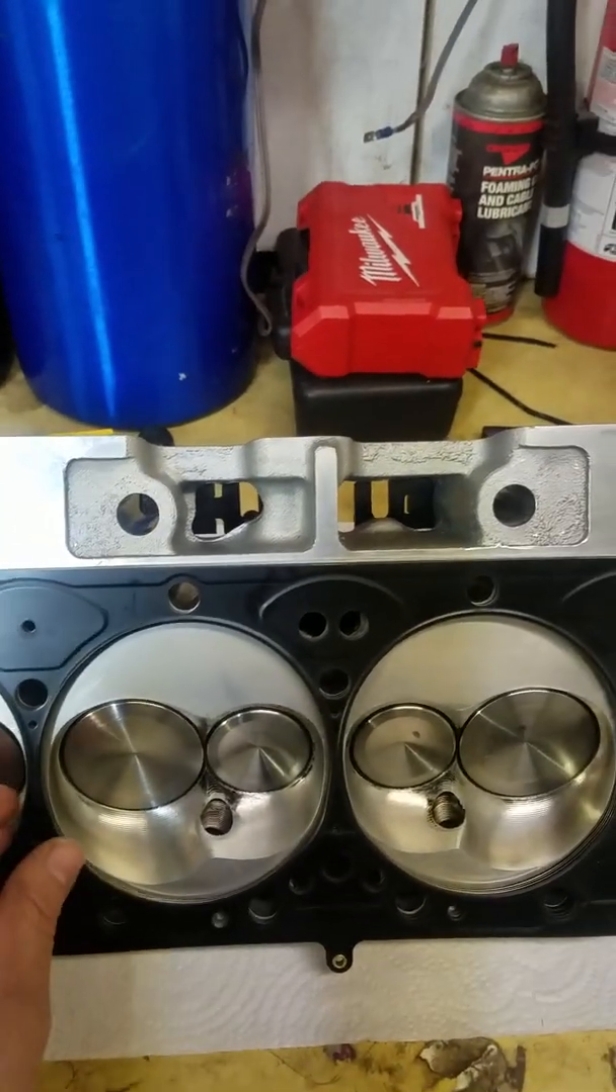You can see this gasket gets real close, but it's perfect. It's not in the chamber at all. Same thing on this side. It's close, but not in the chamber at all.